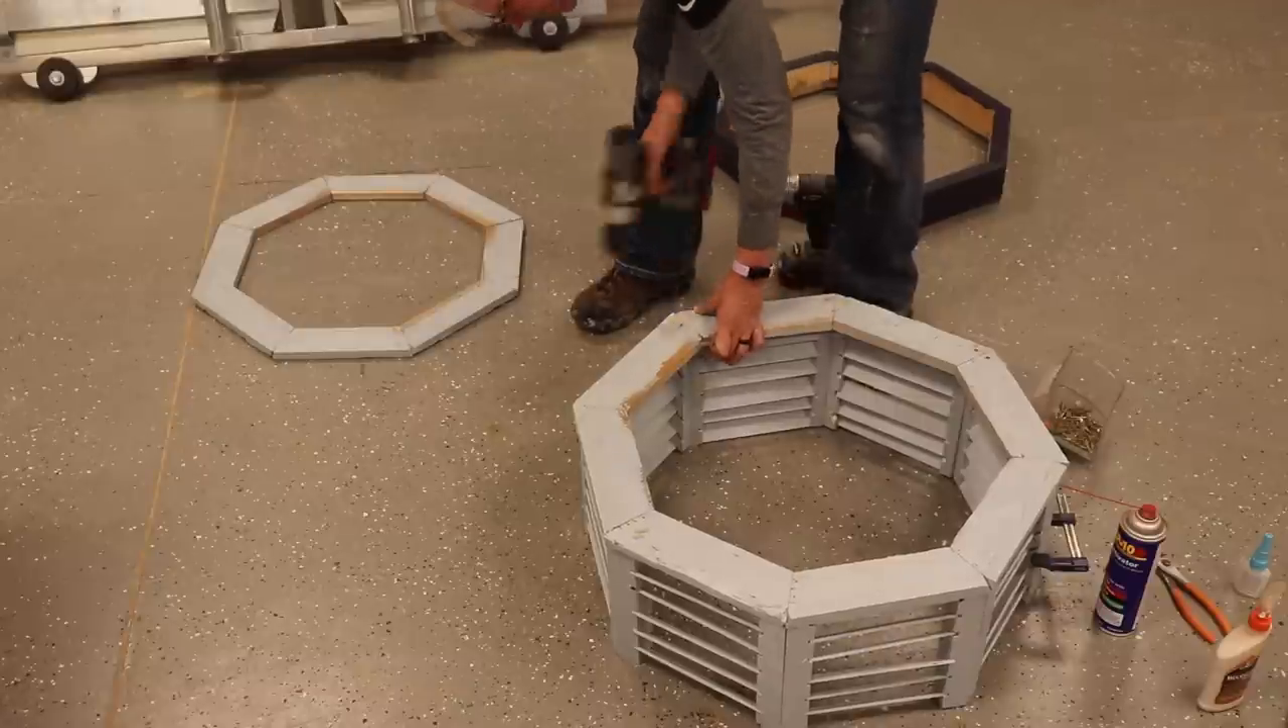Then I attached the ring that connects to the louver ring.